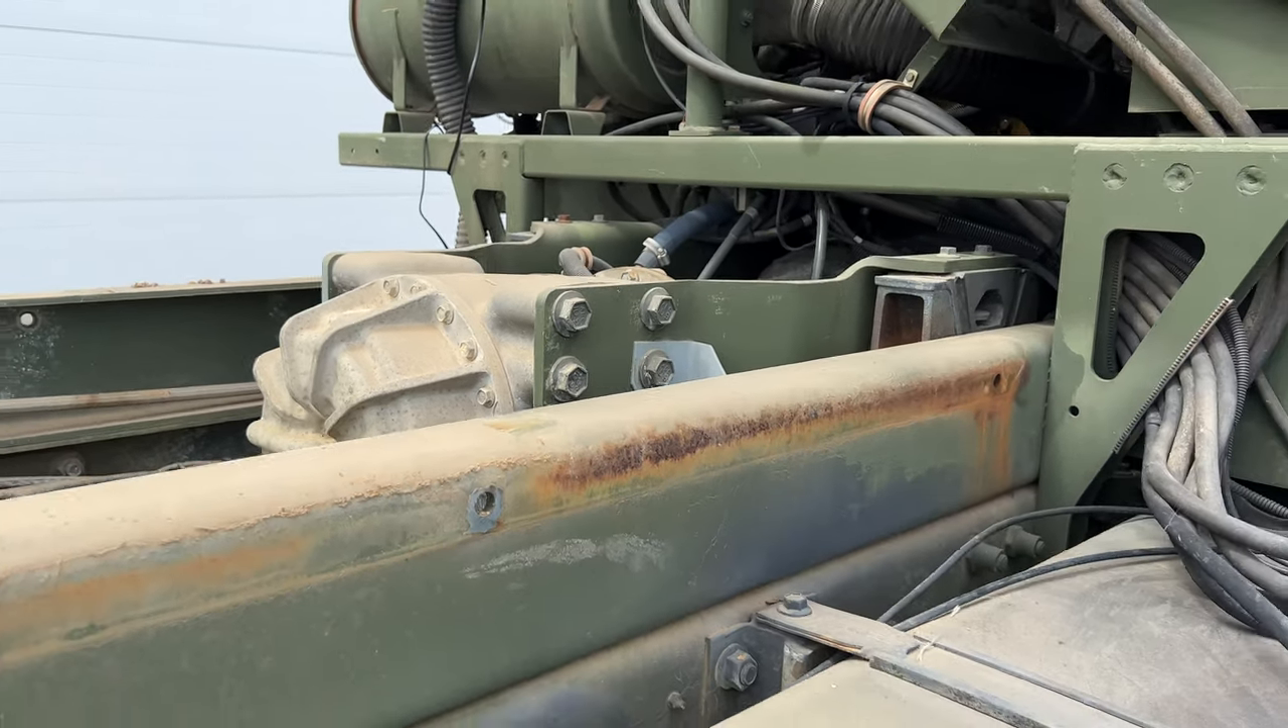Unfortunately, the transmission sticks up past the frame here. I was hoping that I could take this piece of frame off, but as you can see, the transmission sticks up way too high for that.